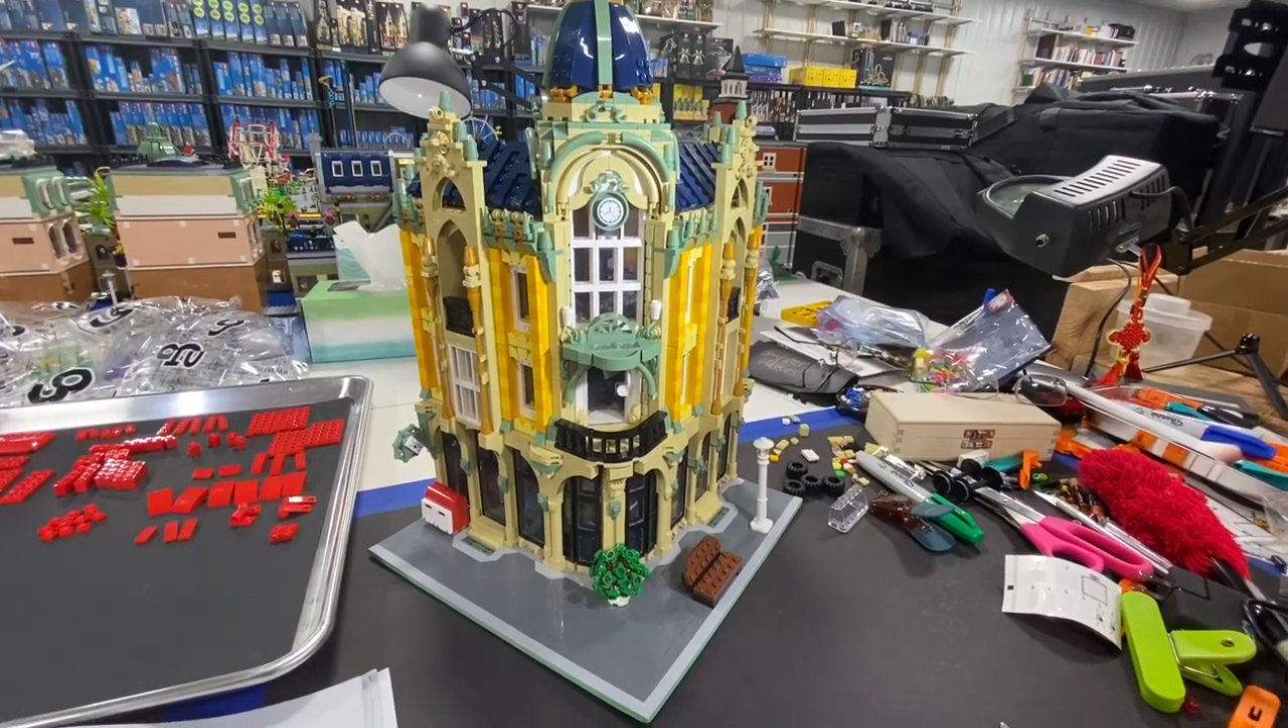And here it is everyone with the roof on the post office.